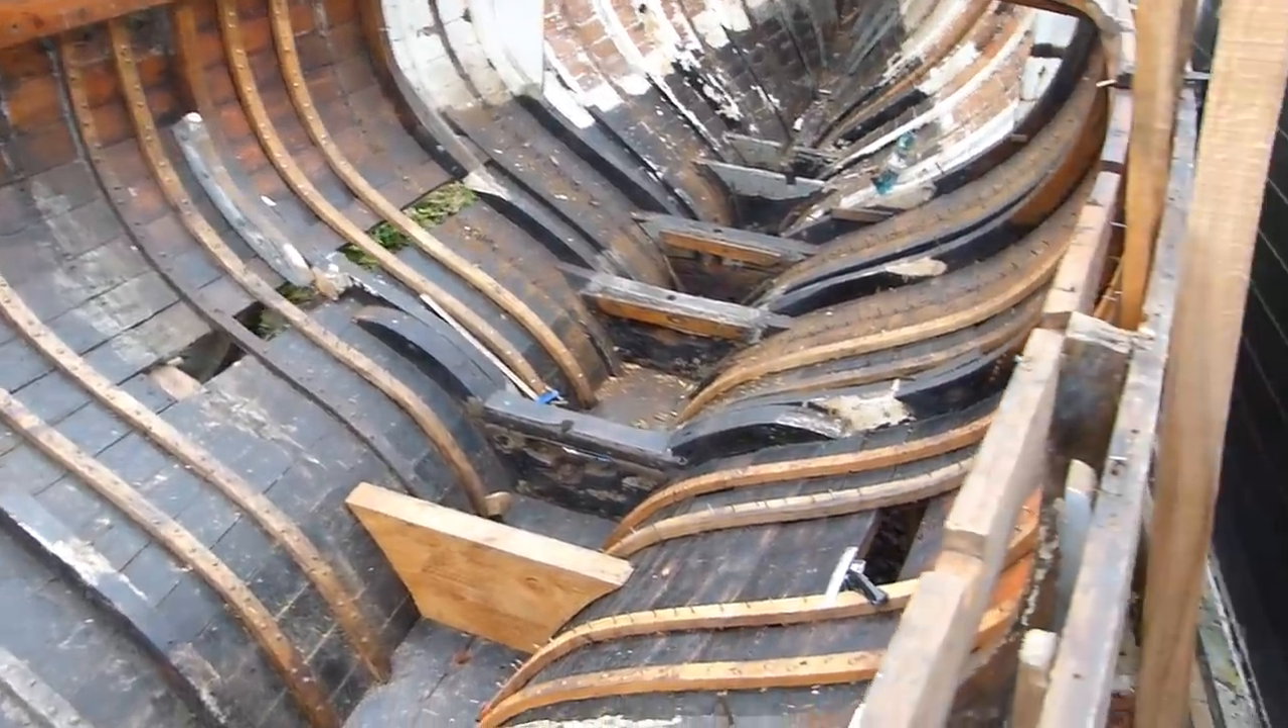And one of the first and most obvious things we've managed to do is get a pile of steamed ribs into the boat and you see me do most of that.